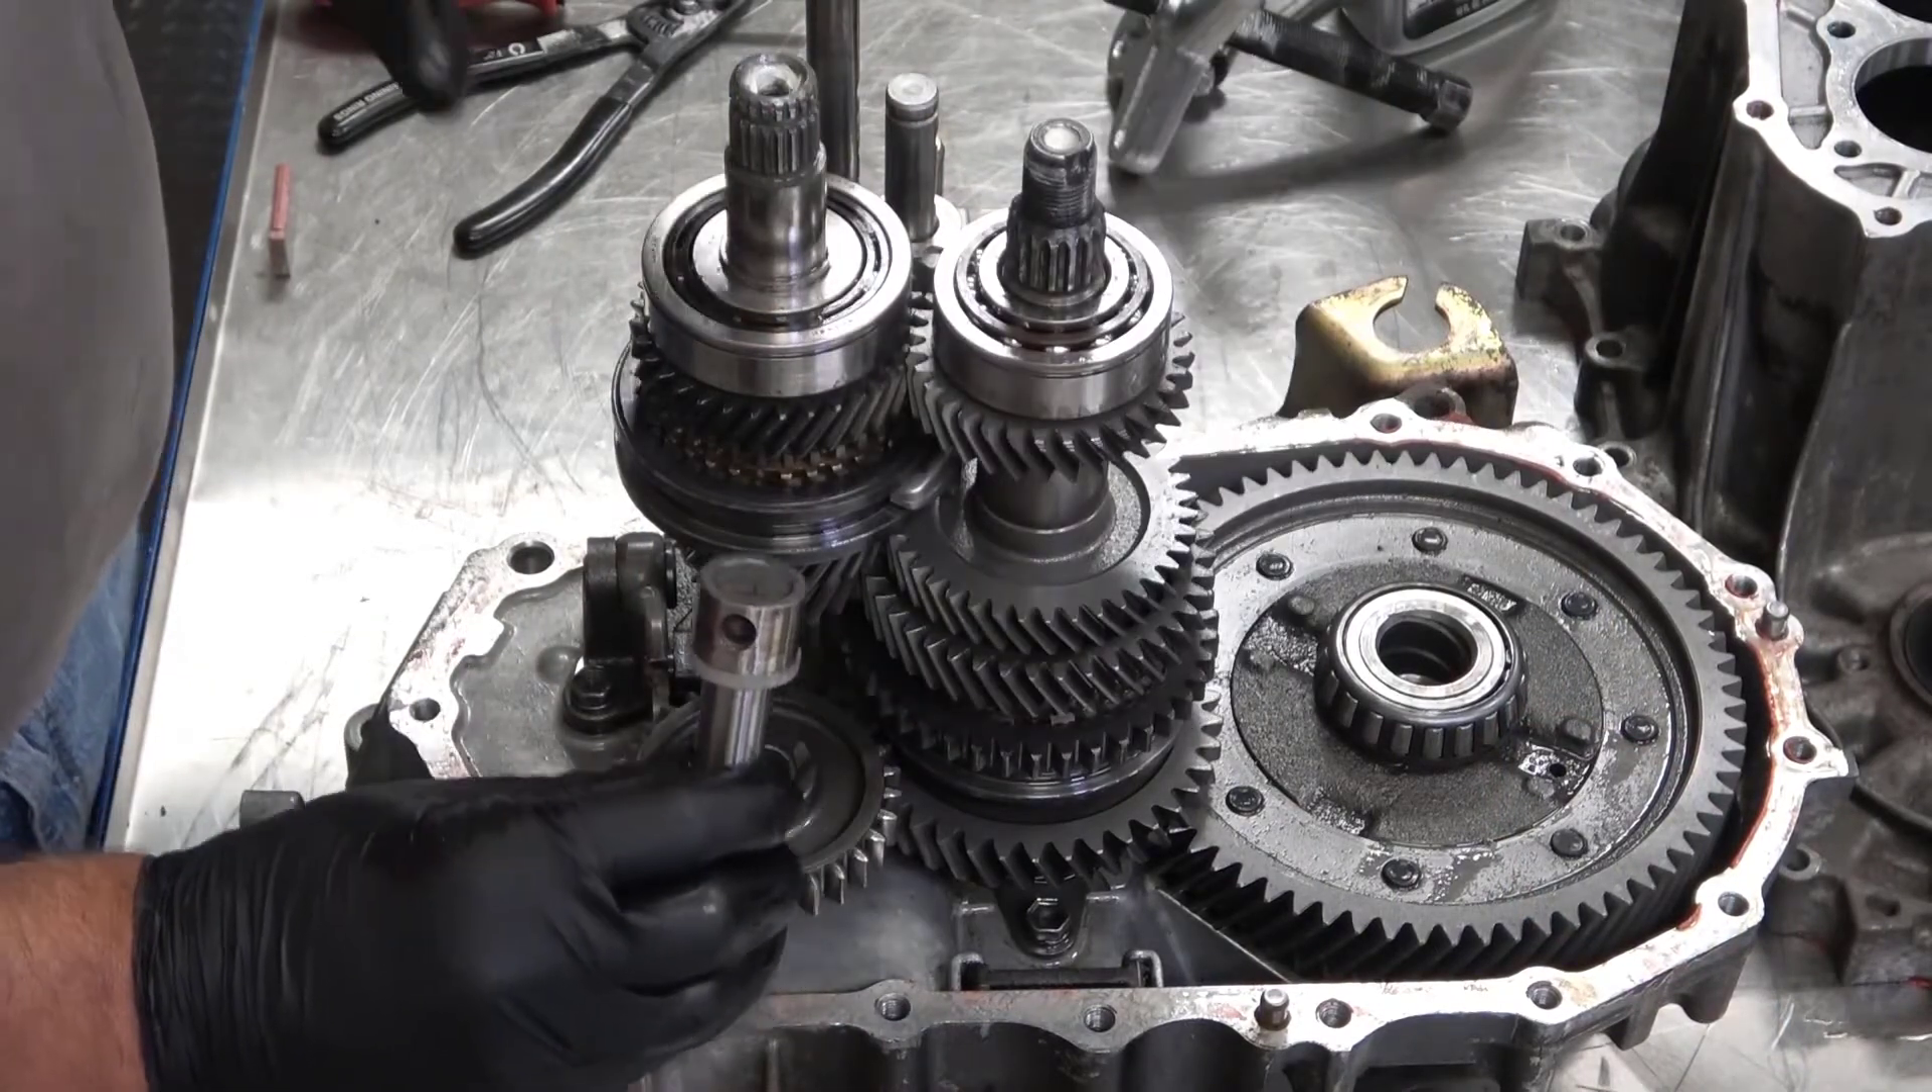The housing will now pull off. The gear train is now visible.